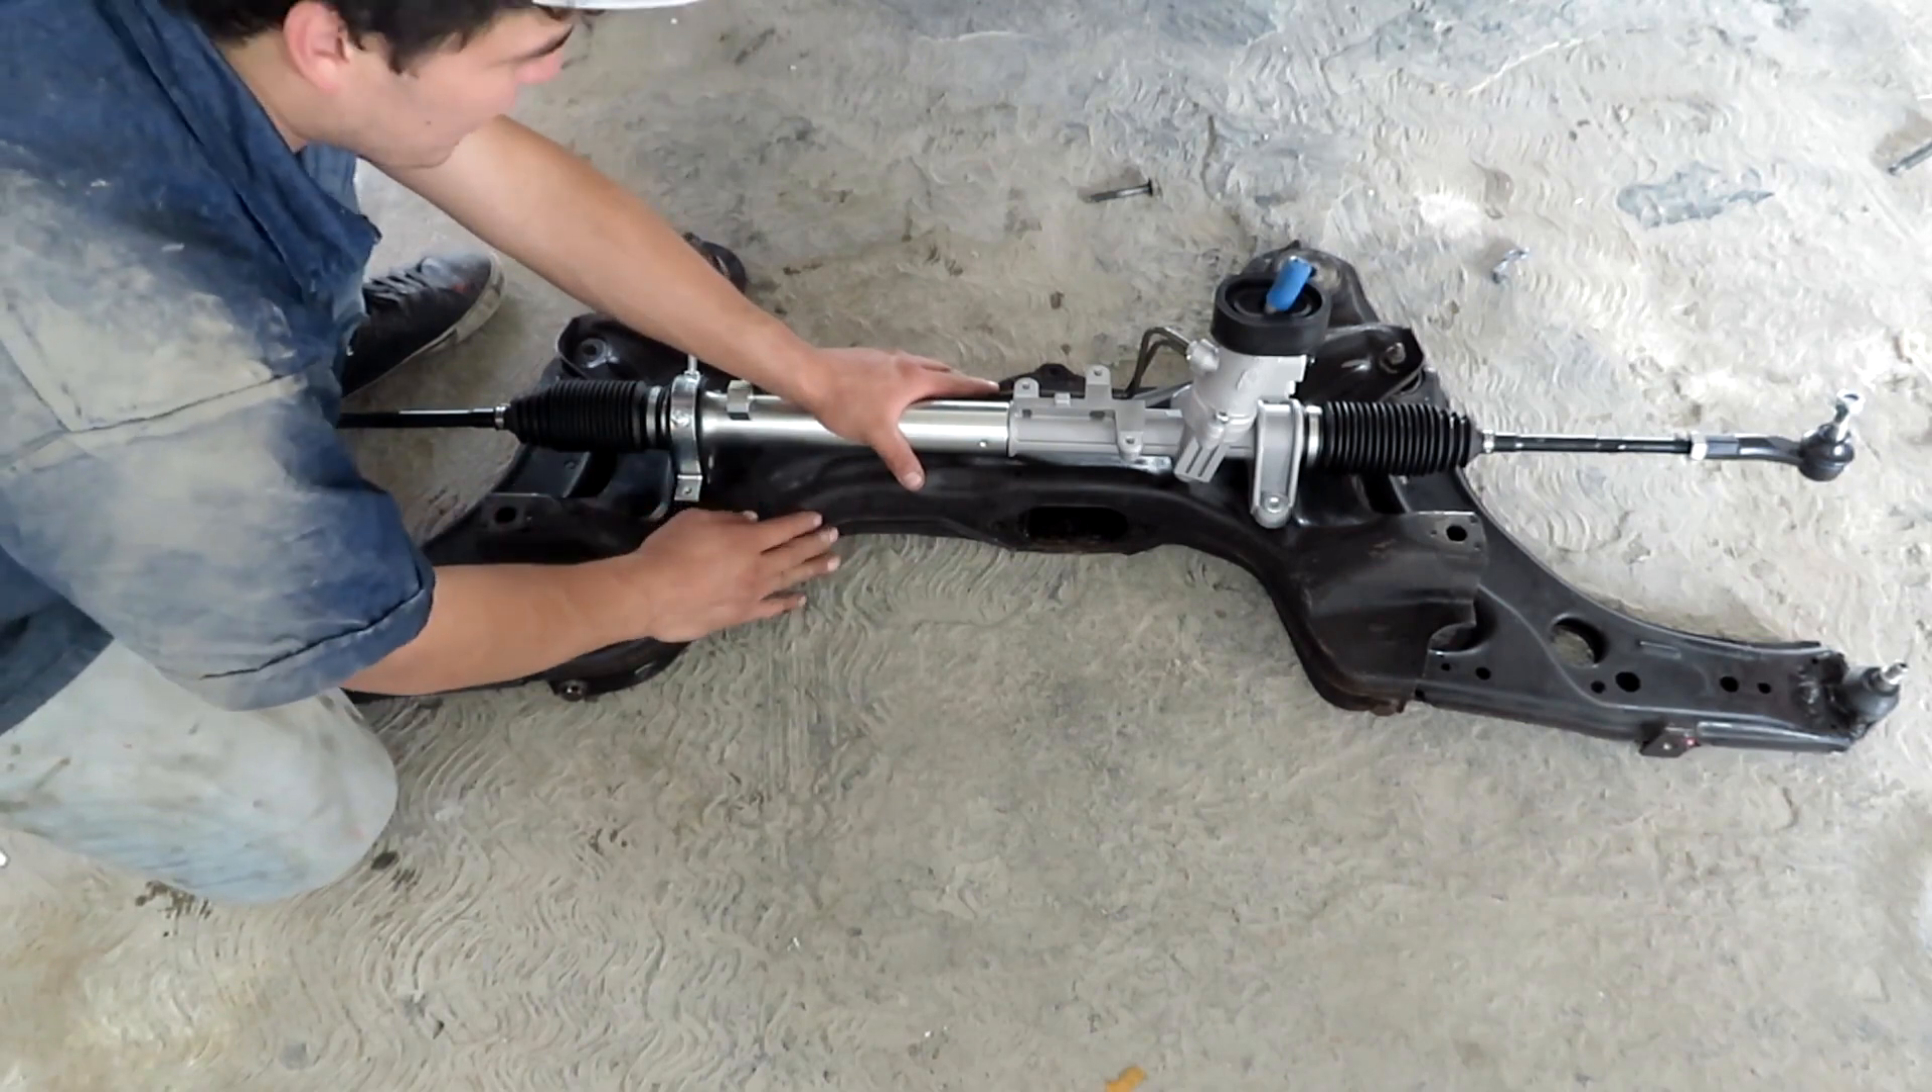Ahora si ya tenemos nuestra caja de dirección nueva montada aquí encima de nuestro puente.